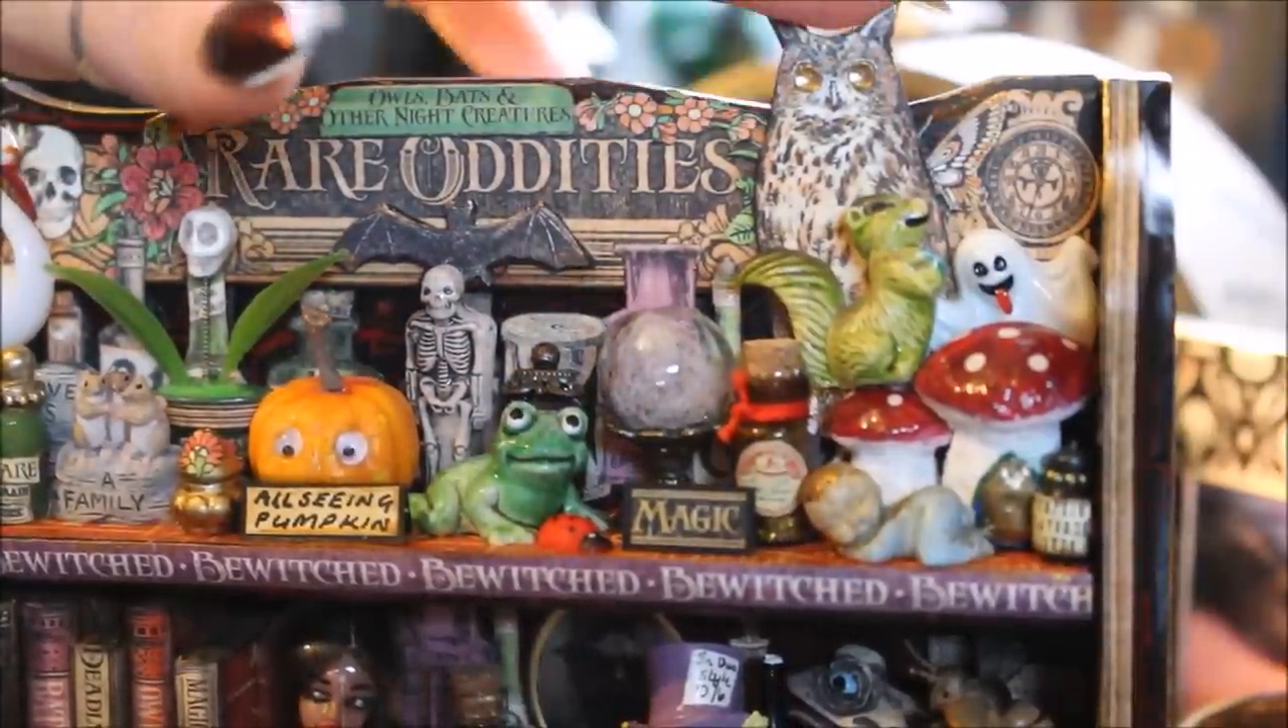And then we have this owl um who does stick up a bit from the top.